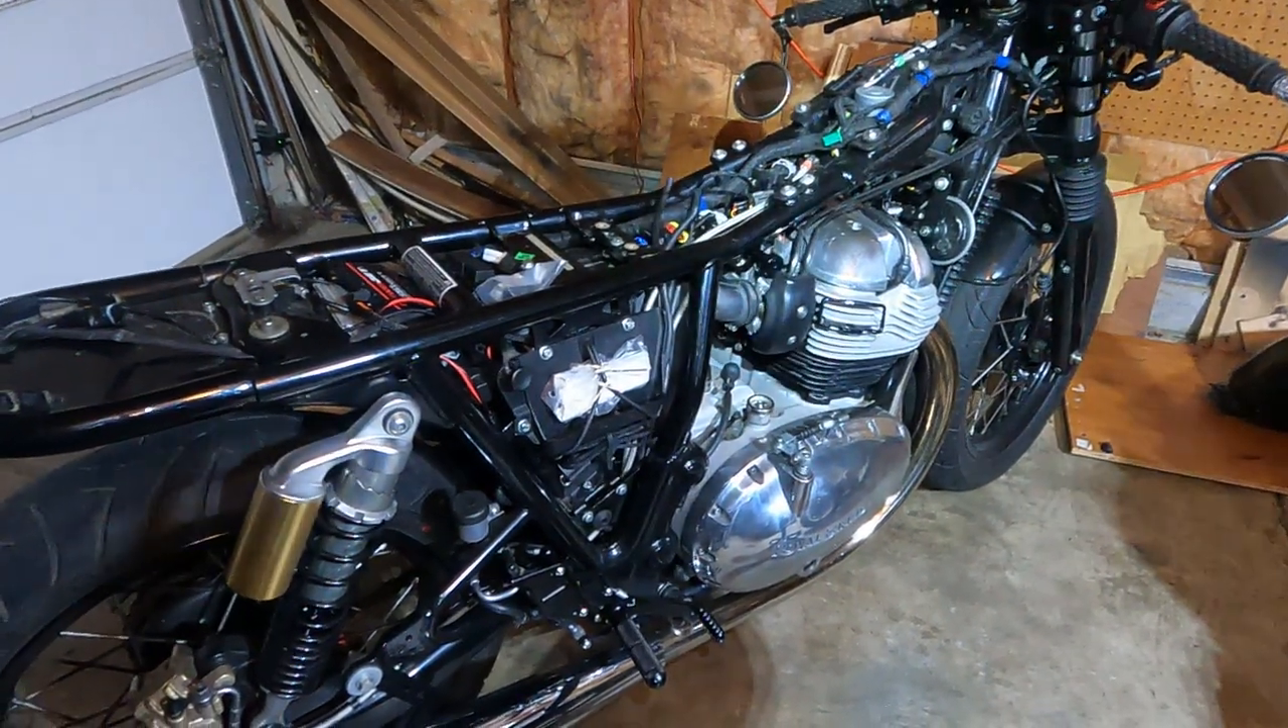All right guys, so I went ahead and I pulled off the side panels and I pulled off the gas tank.